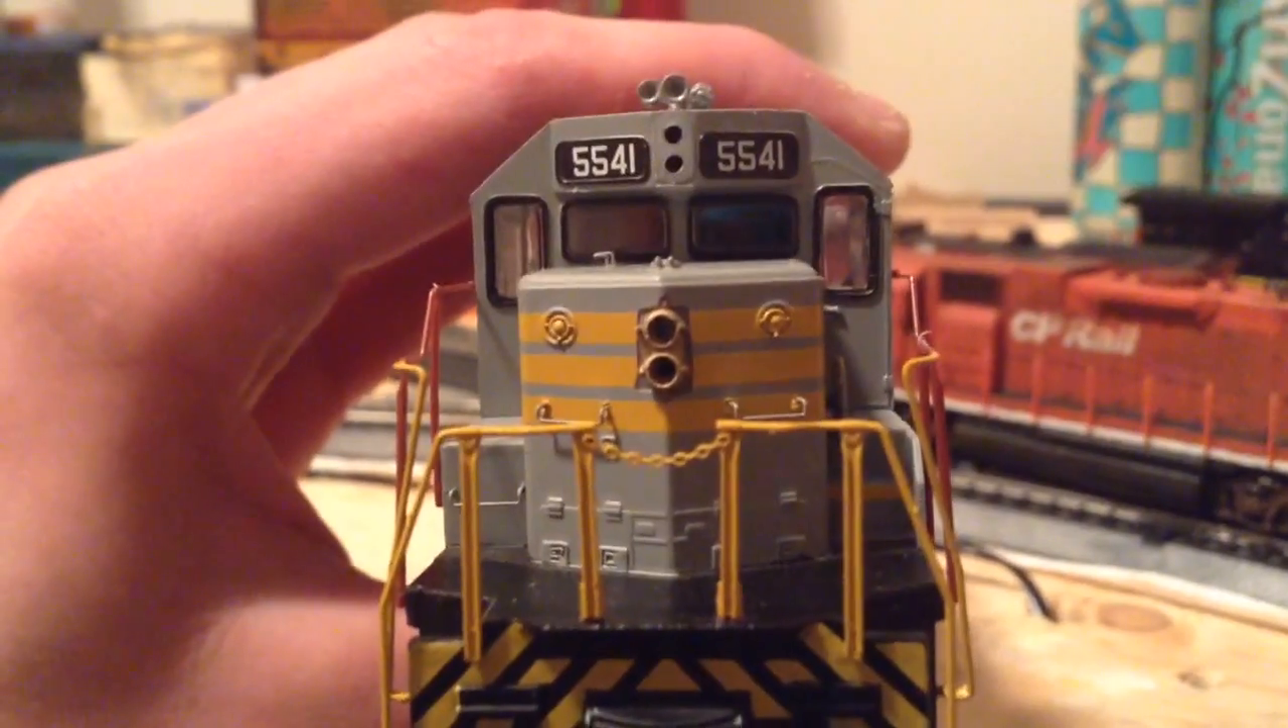I did a little bit of filing on the nose there and added the Miniatures by Eric L7A pre-drilled front double headlight.